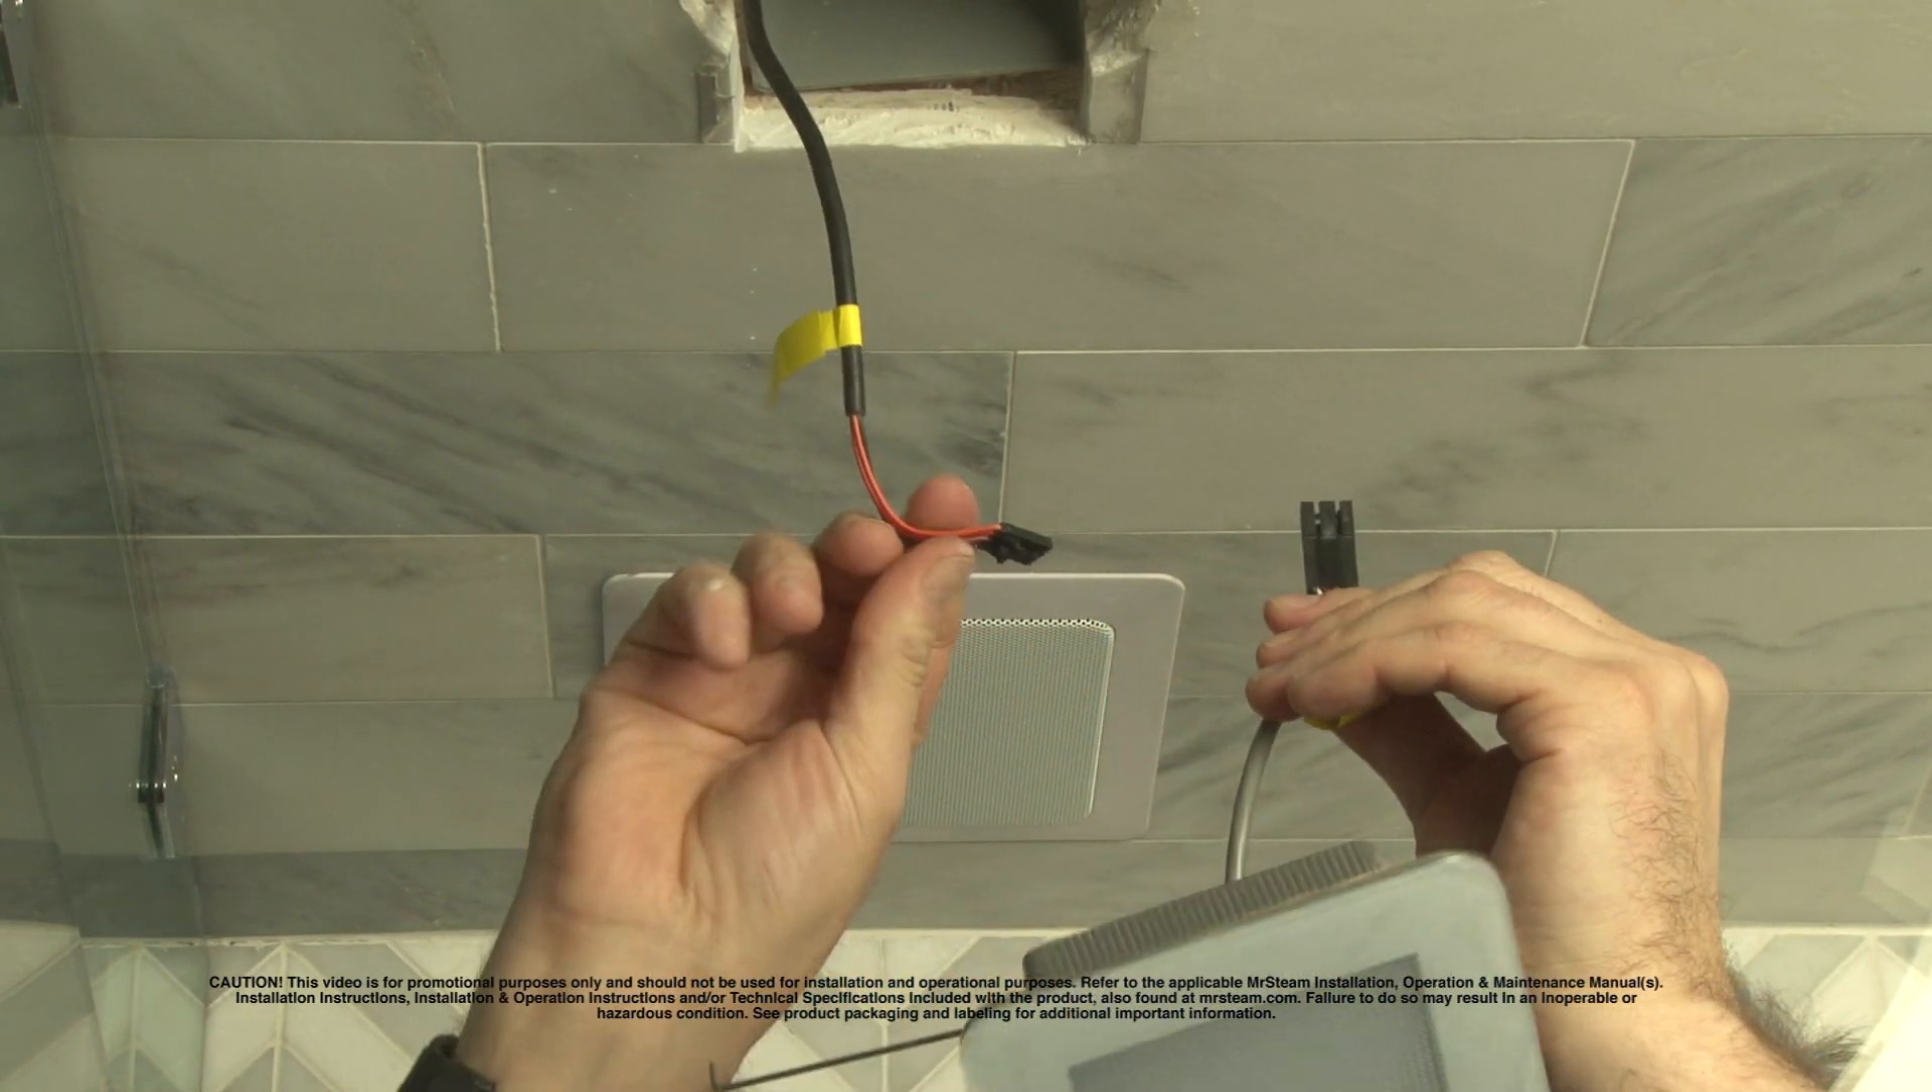Now this light fixture has not been fully installed yet. It's because the cable is not connected.